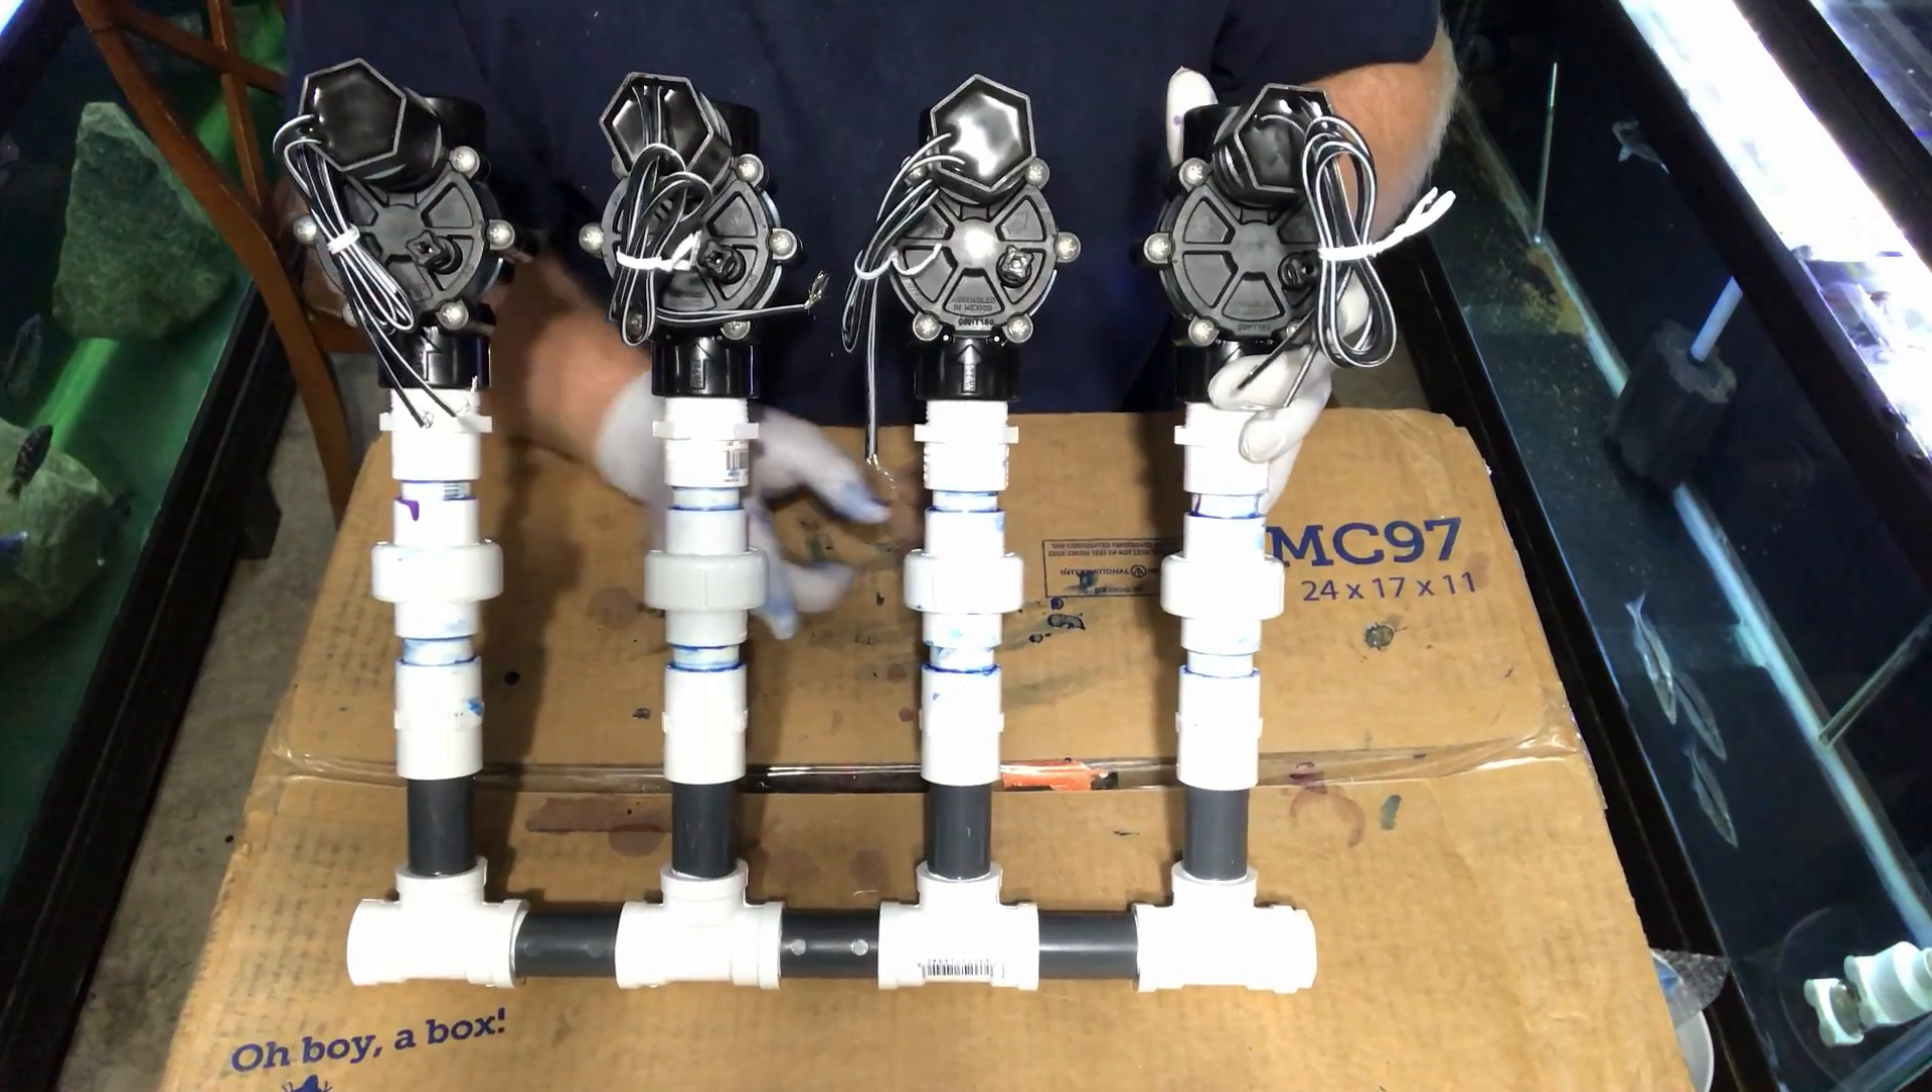Alright, you can see we got the first section of this done. We got the valves on.